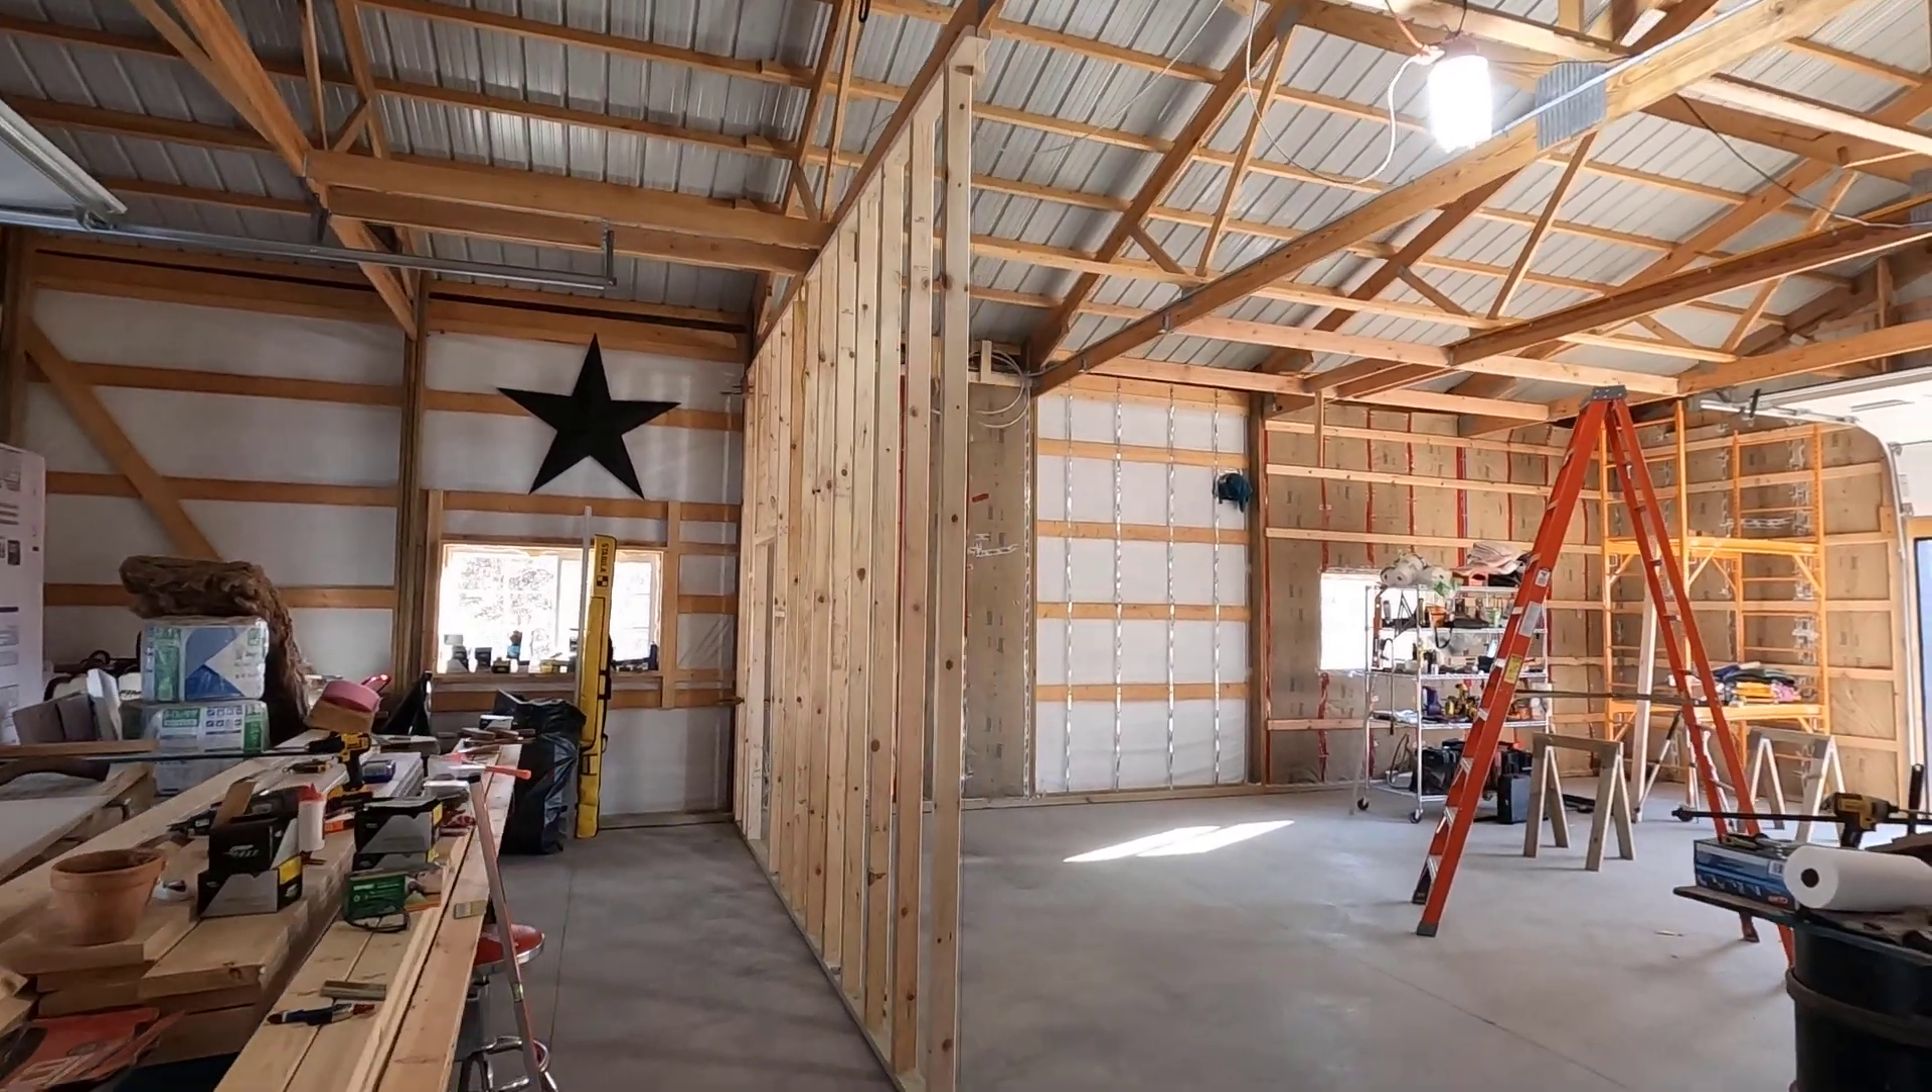The east partition wall is in place.